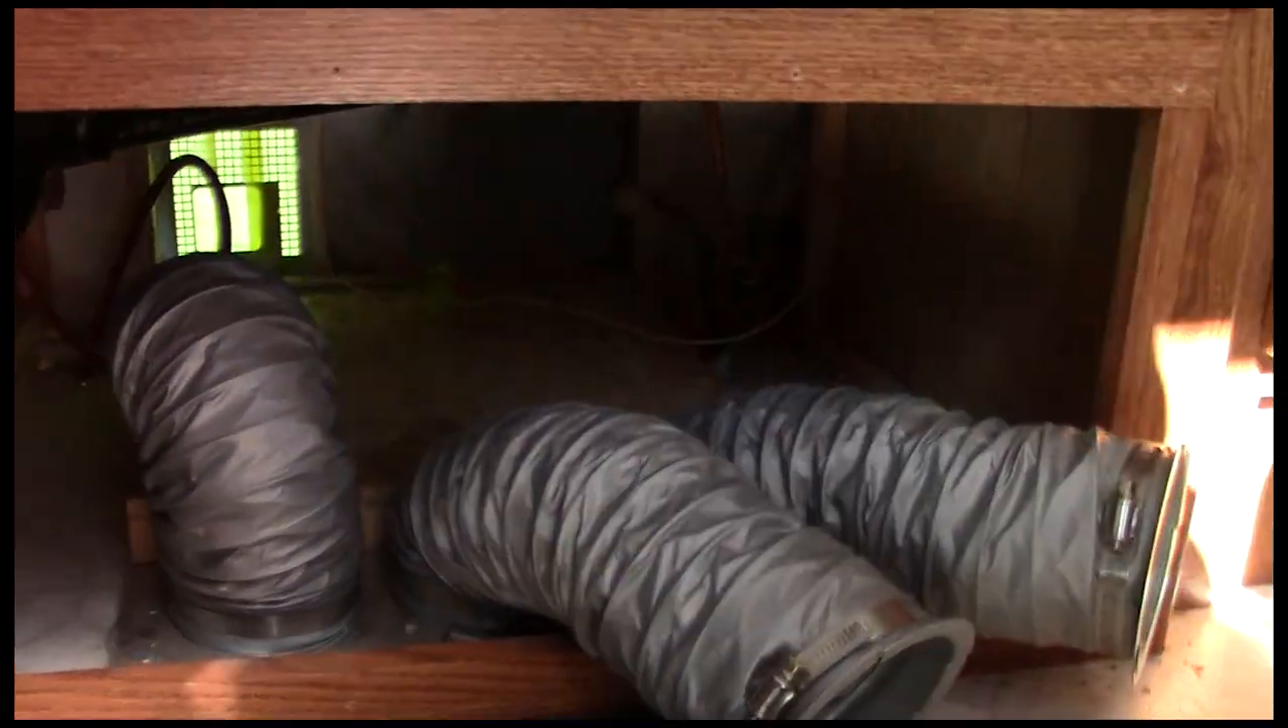I've gone and I've pulled the furnace out of the compartment and you can see I've laid the ductwork aside here out of the way.